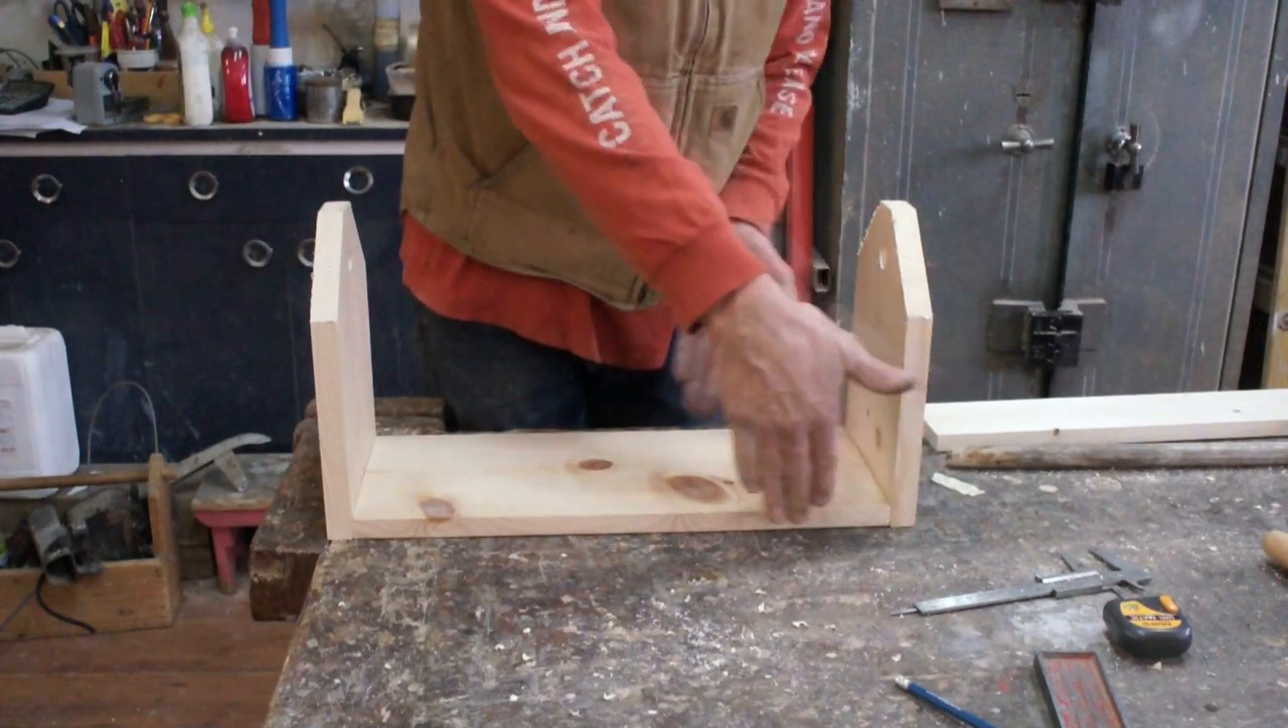We've got the two ends. We've got the bottom. Now we need the two boards that go on the side.